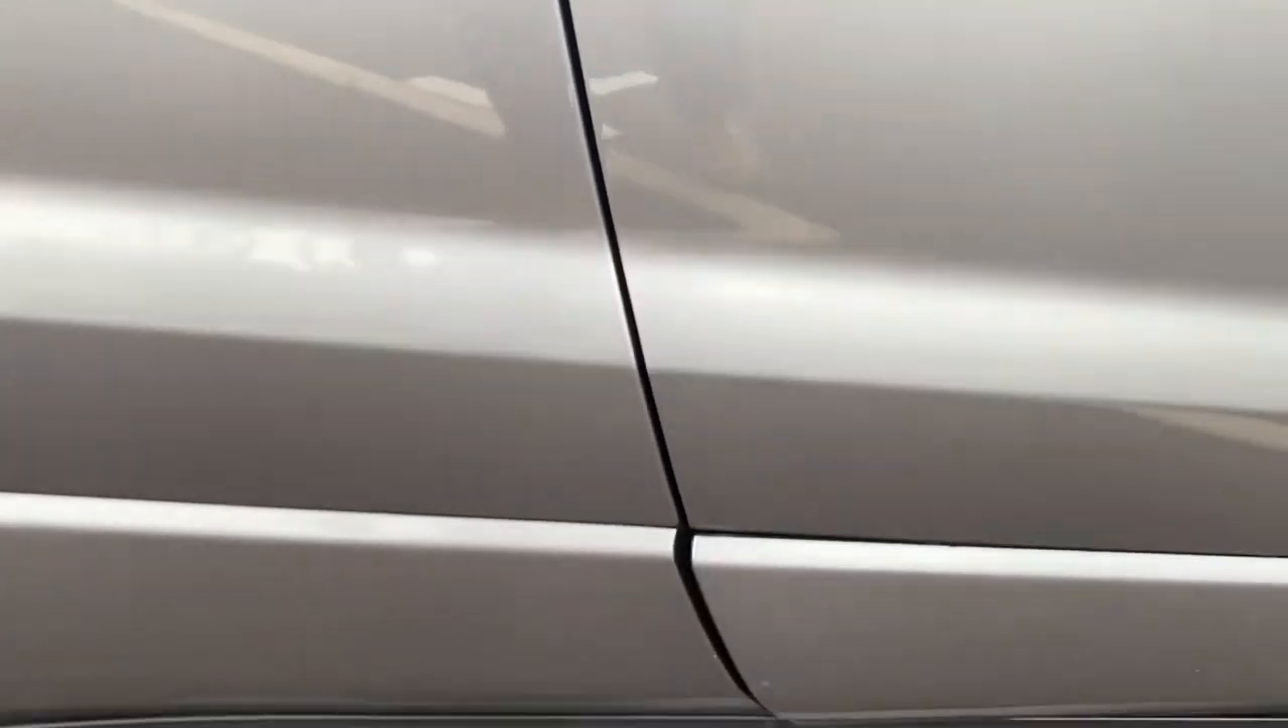So, door edges to the rear quarter, that's all lining up nicely.